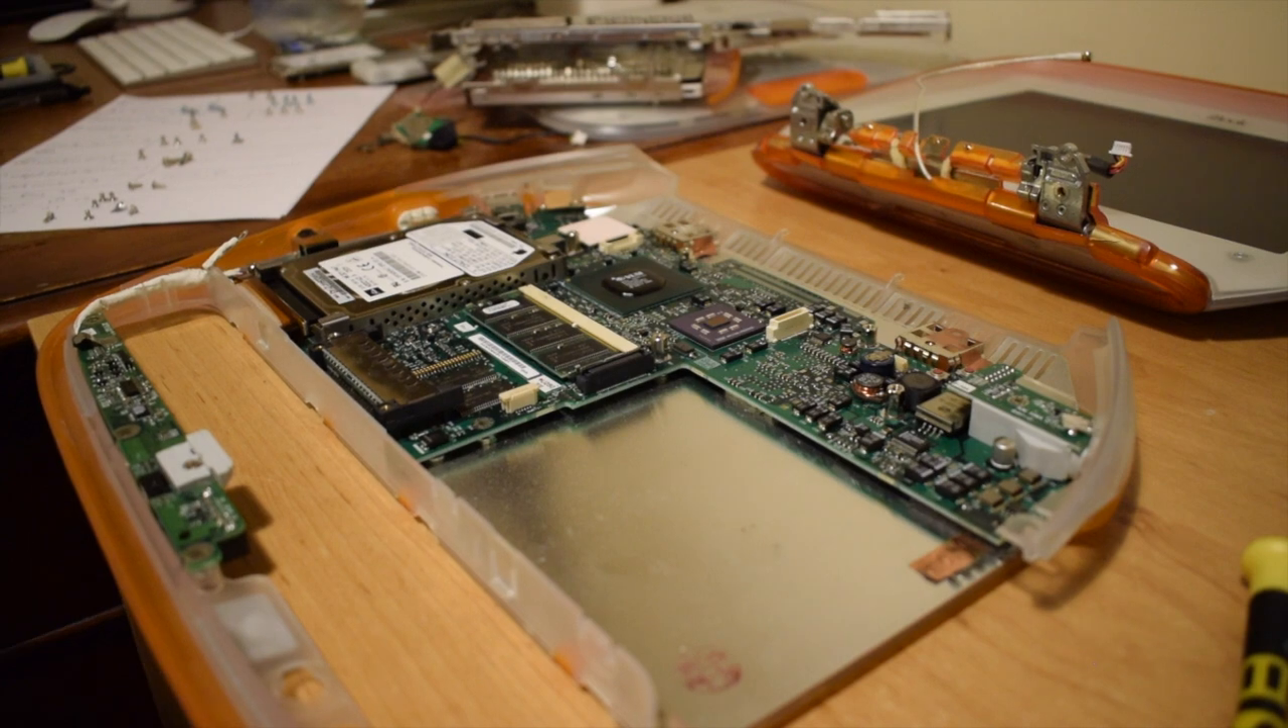I'm down to the hard drive. So I've essentially disassembled the entire computer.